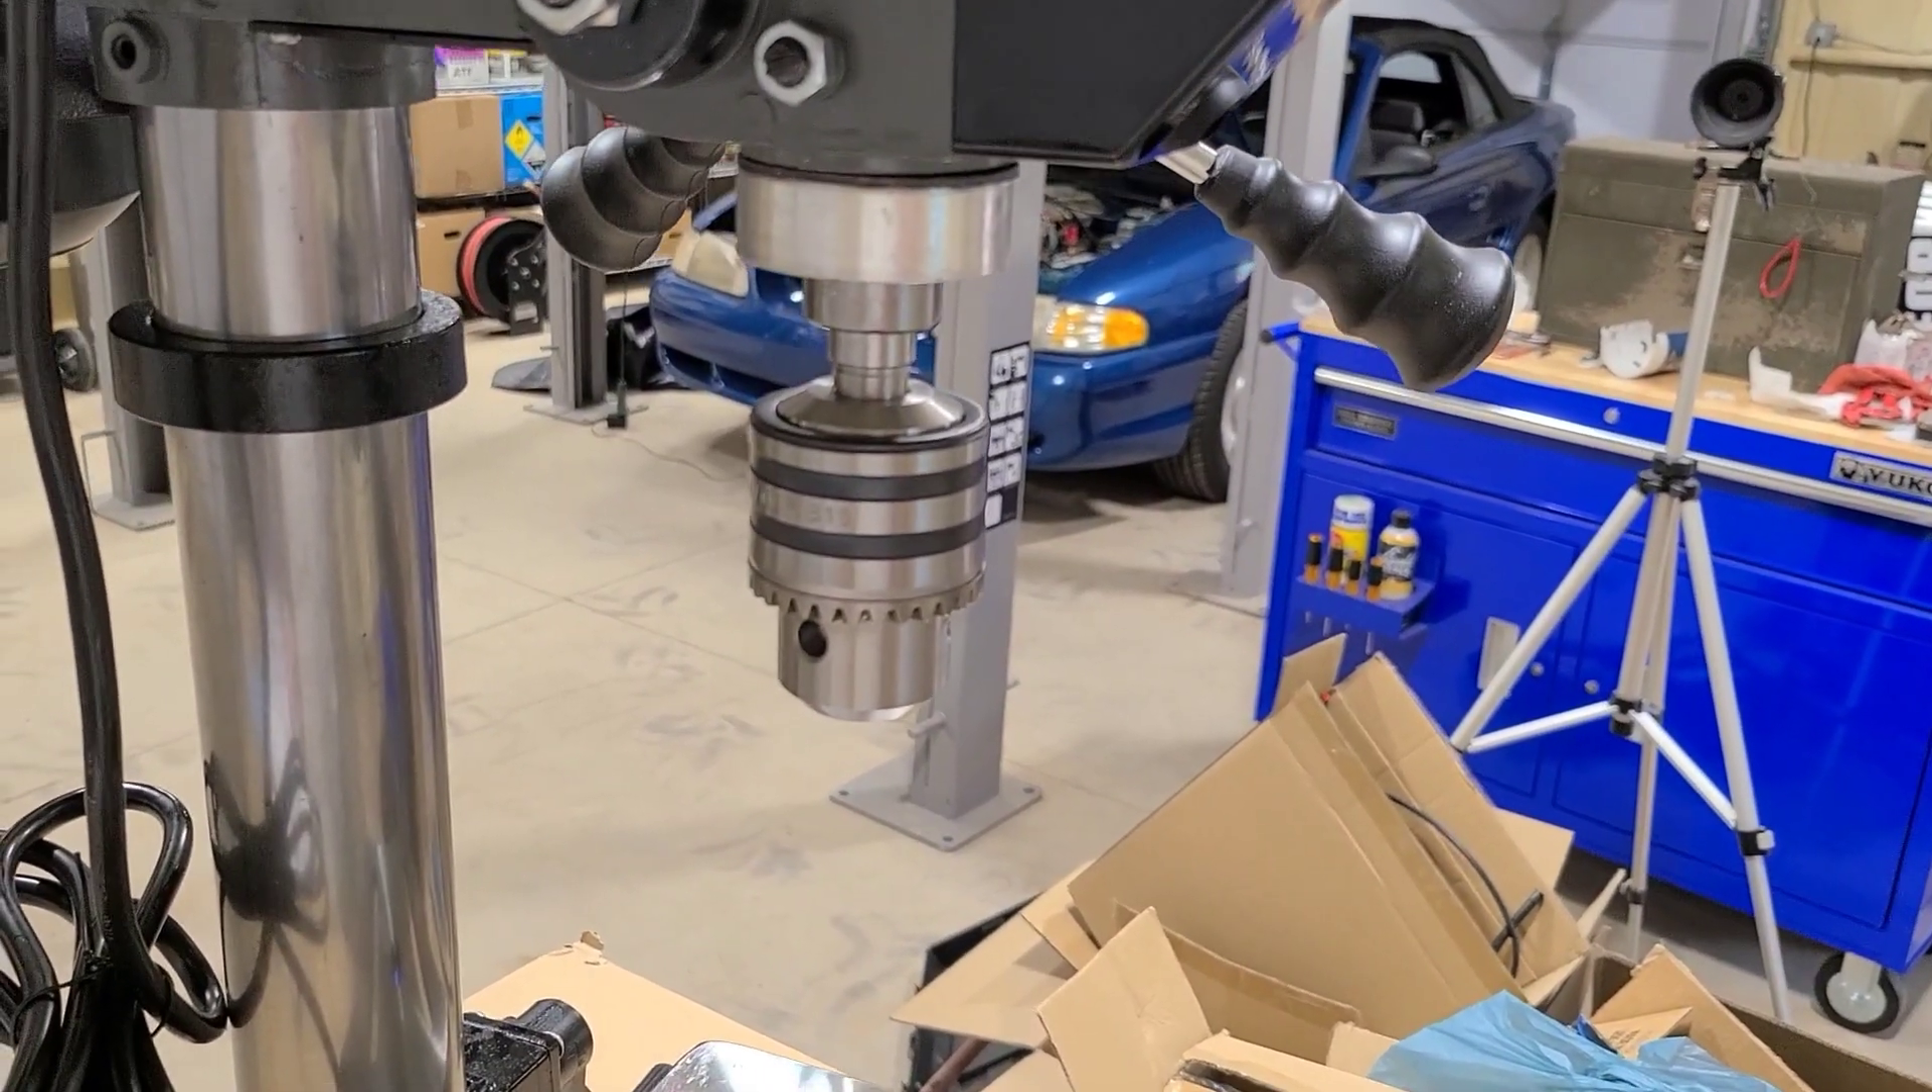So I got the chuck installed and everything seems to be functioning.